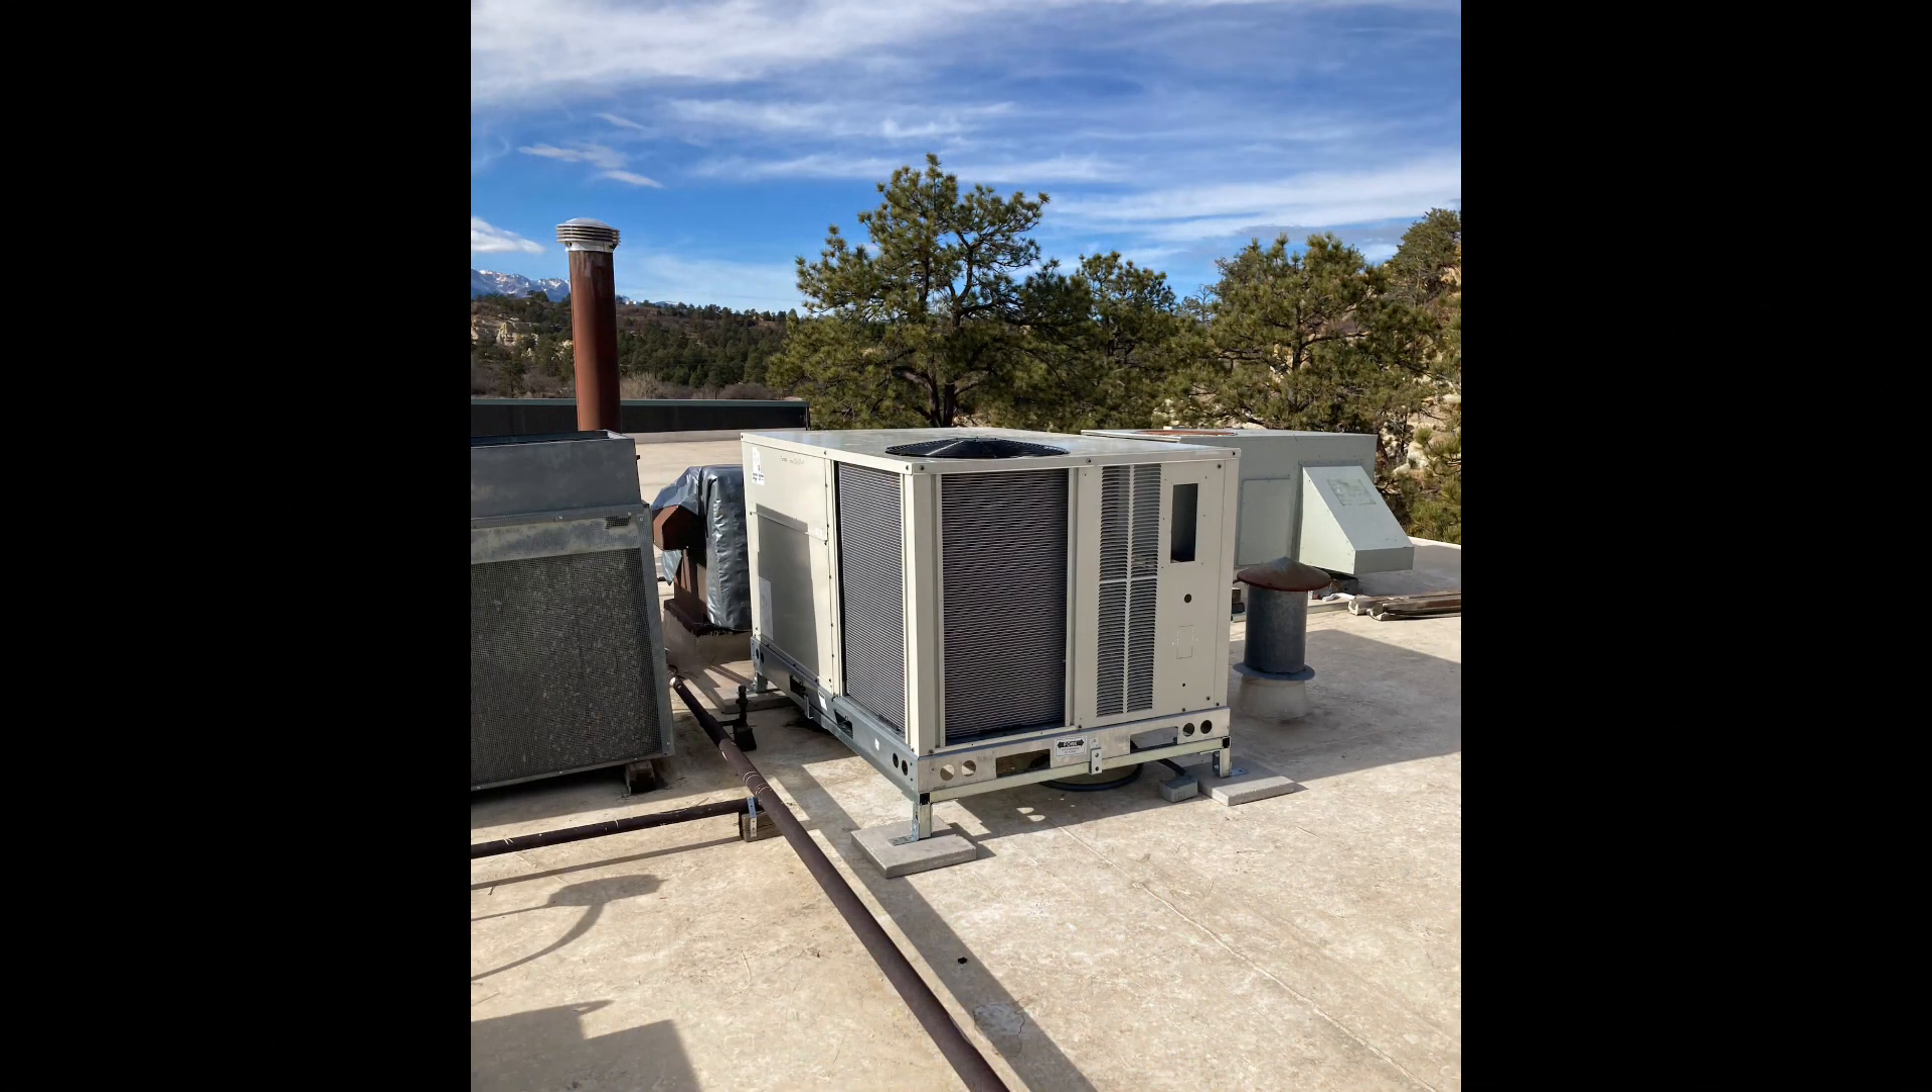There's a new unit all installed.